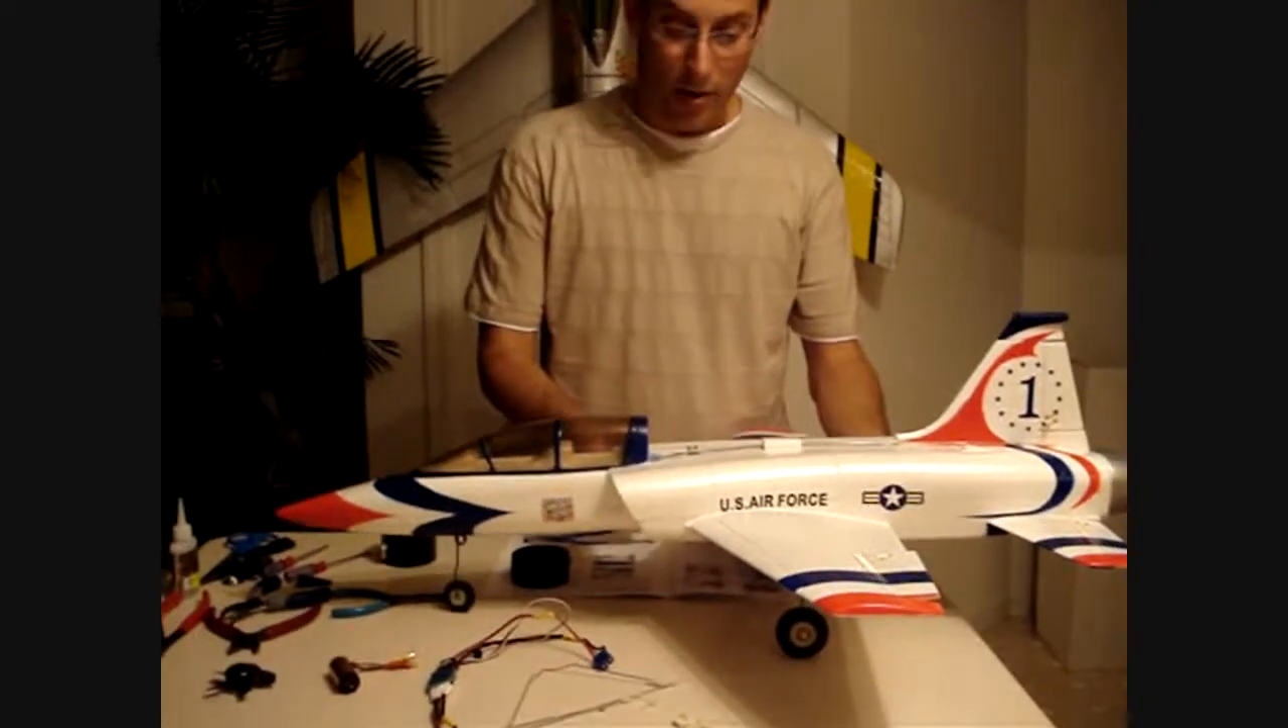Alright now we've got the landing gear installed and she's starting to look like a model.